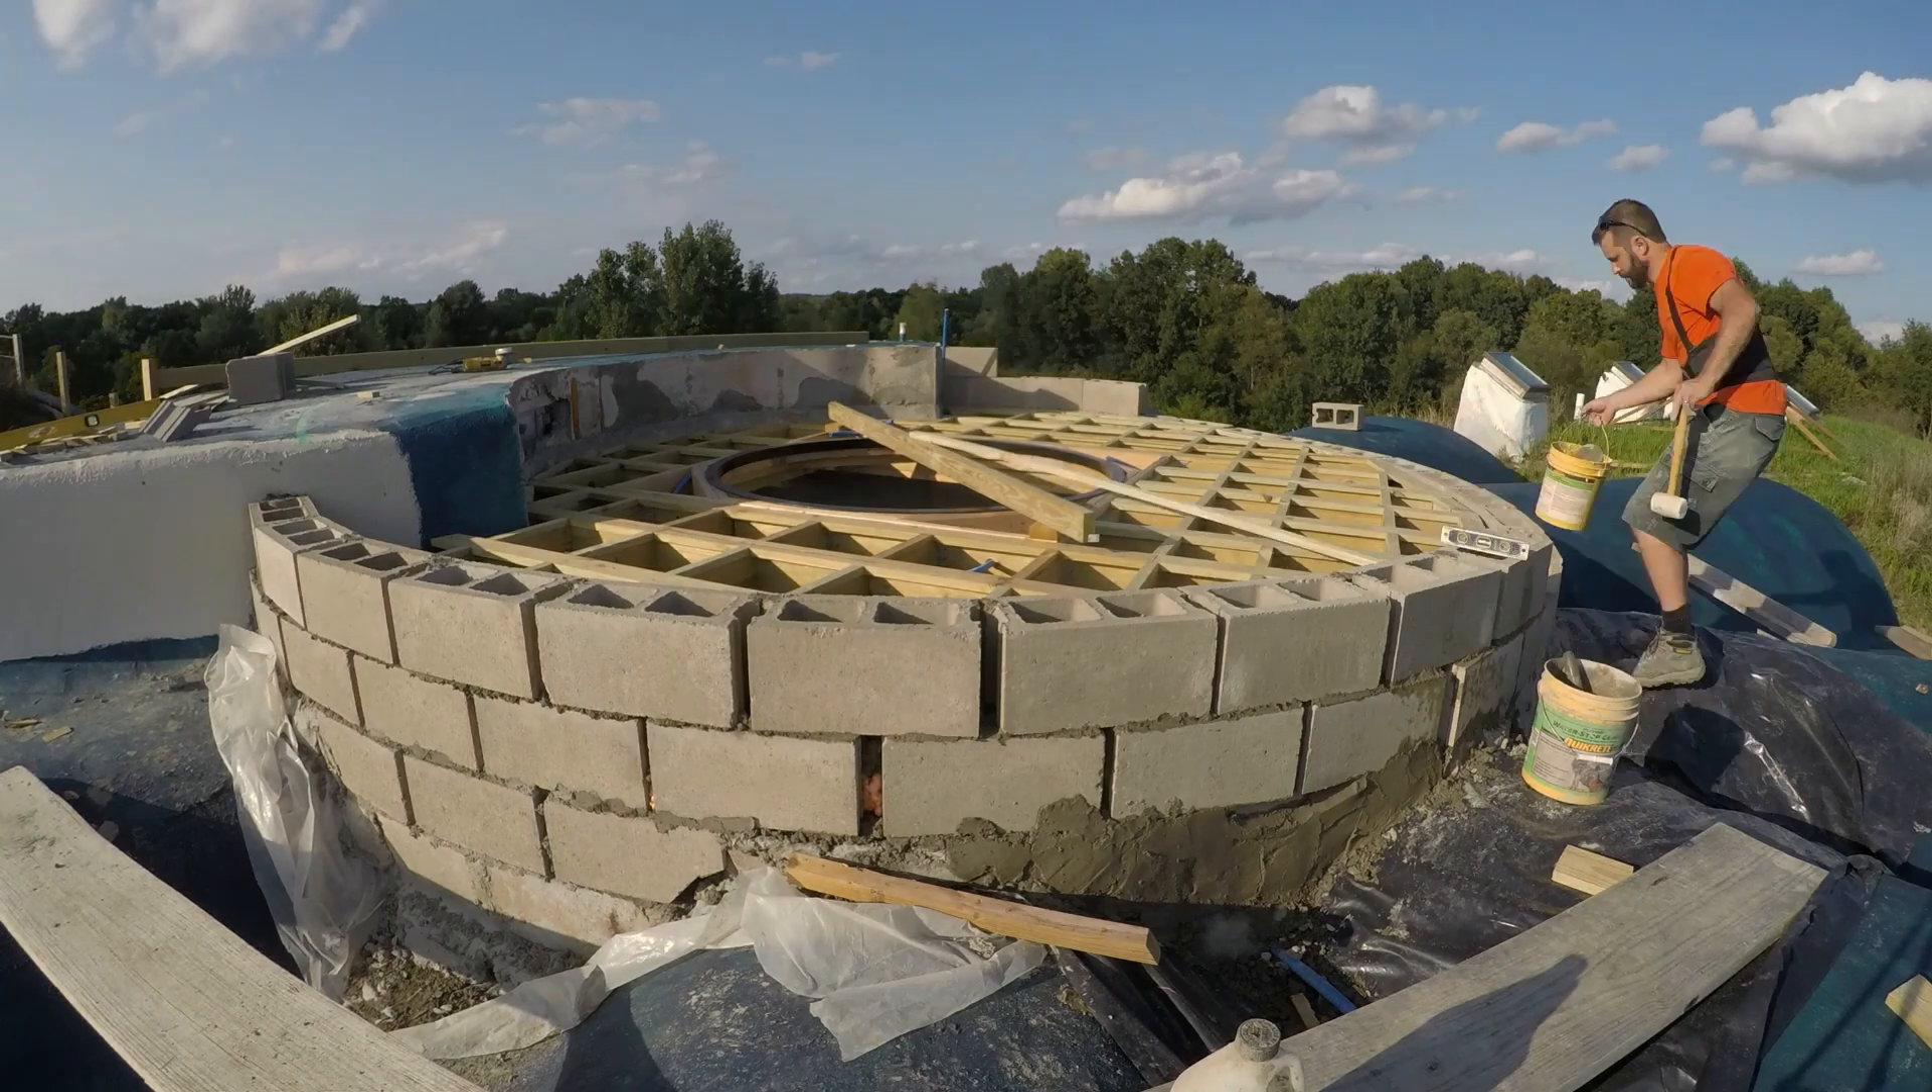Of course the inside circumference of the bricks are smaller, so the bricks fit tightly there, but leave gaps on the outside.